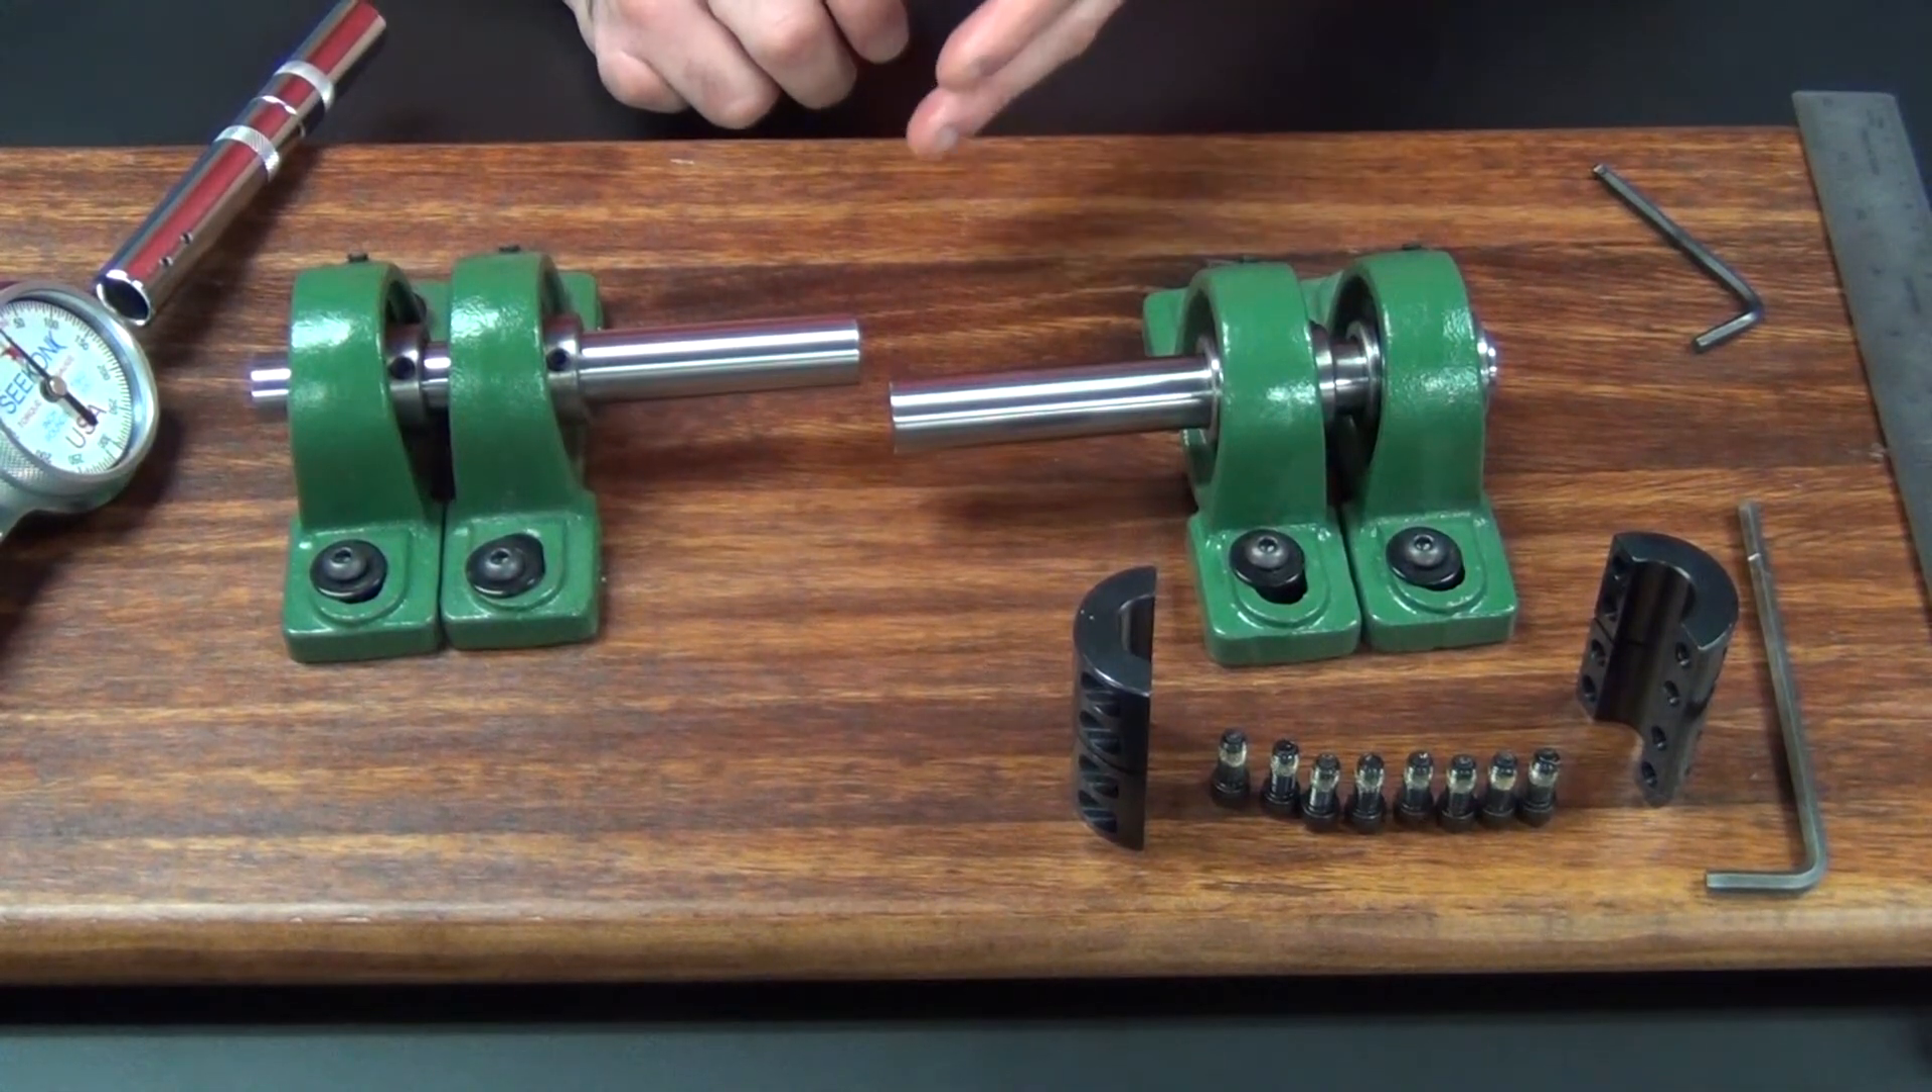So I'm starting with these two shafts well out of alignment for effect on the video.